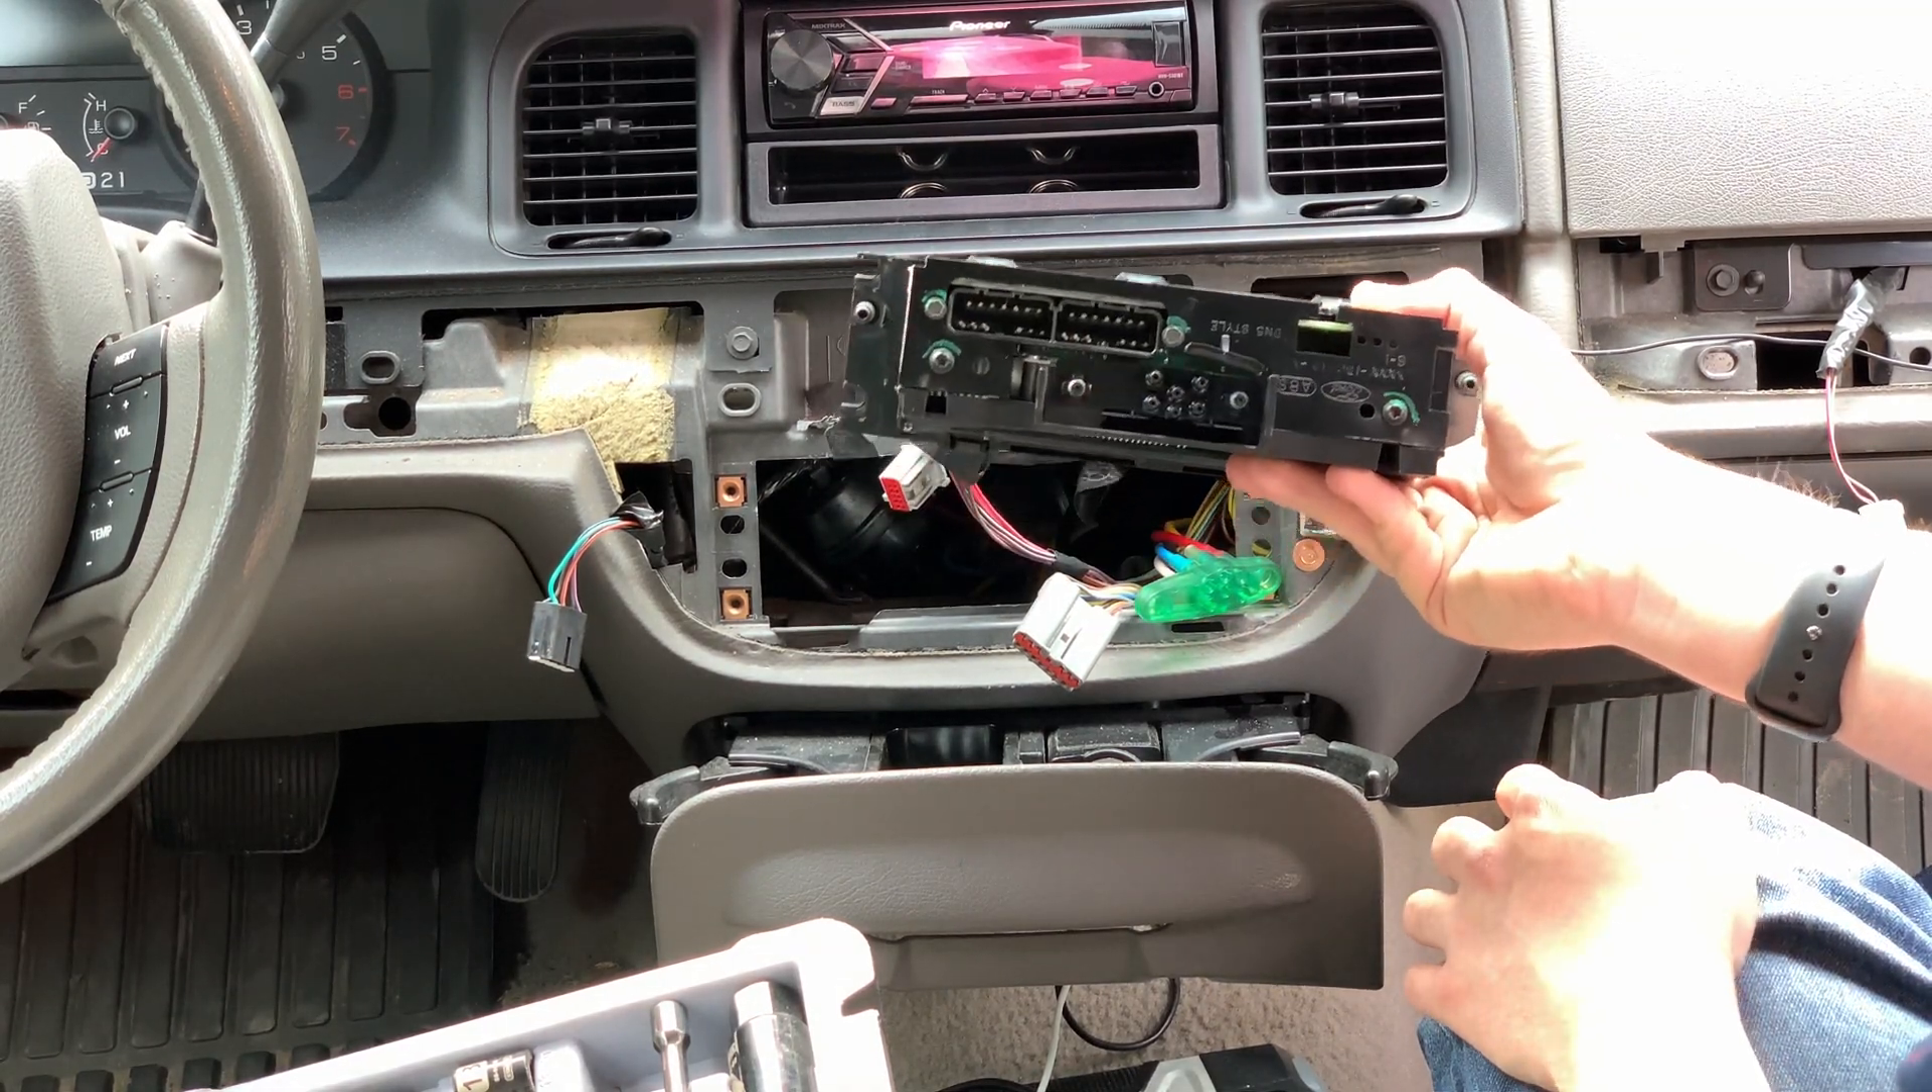Now, we have the entire climate control unit out, and we can take this inside and go work on it.